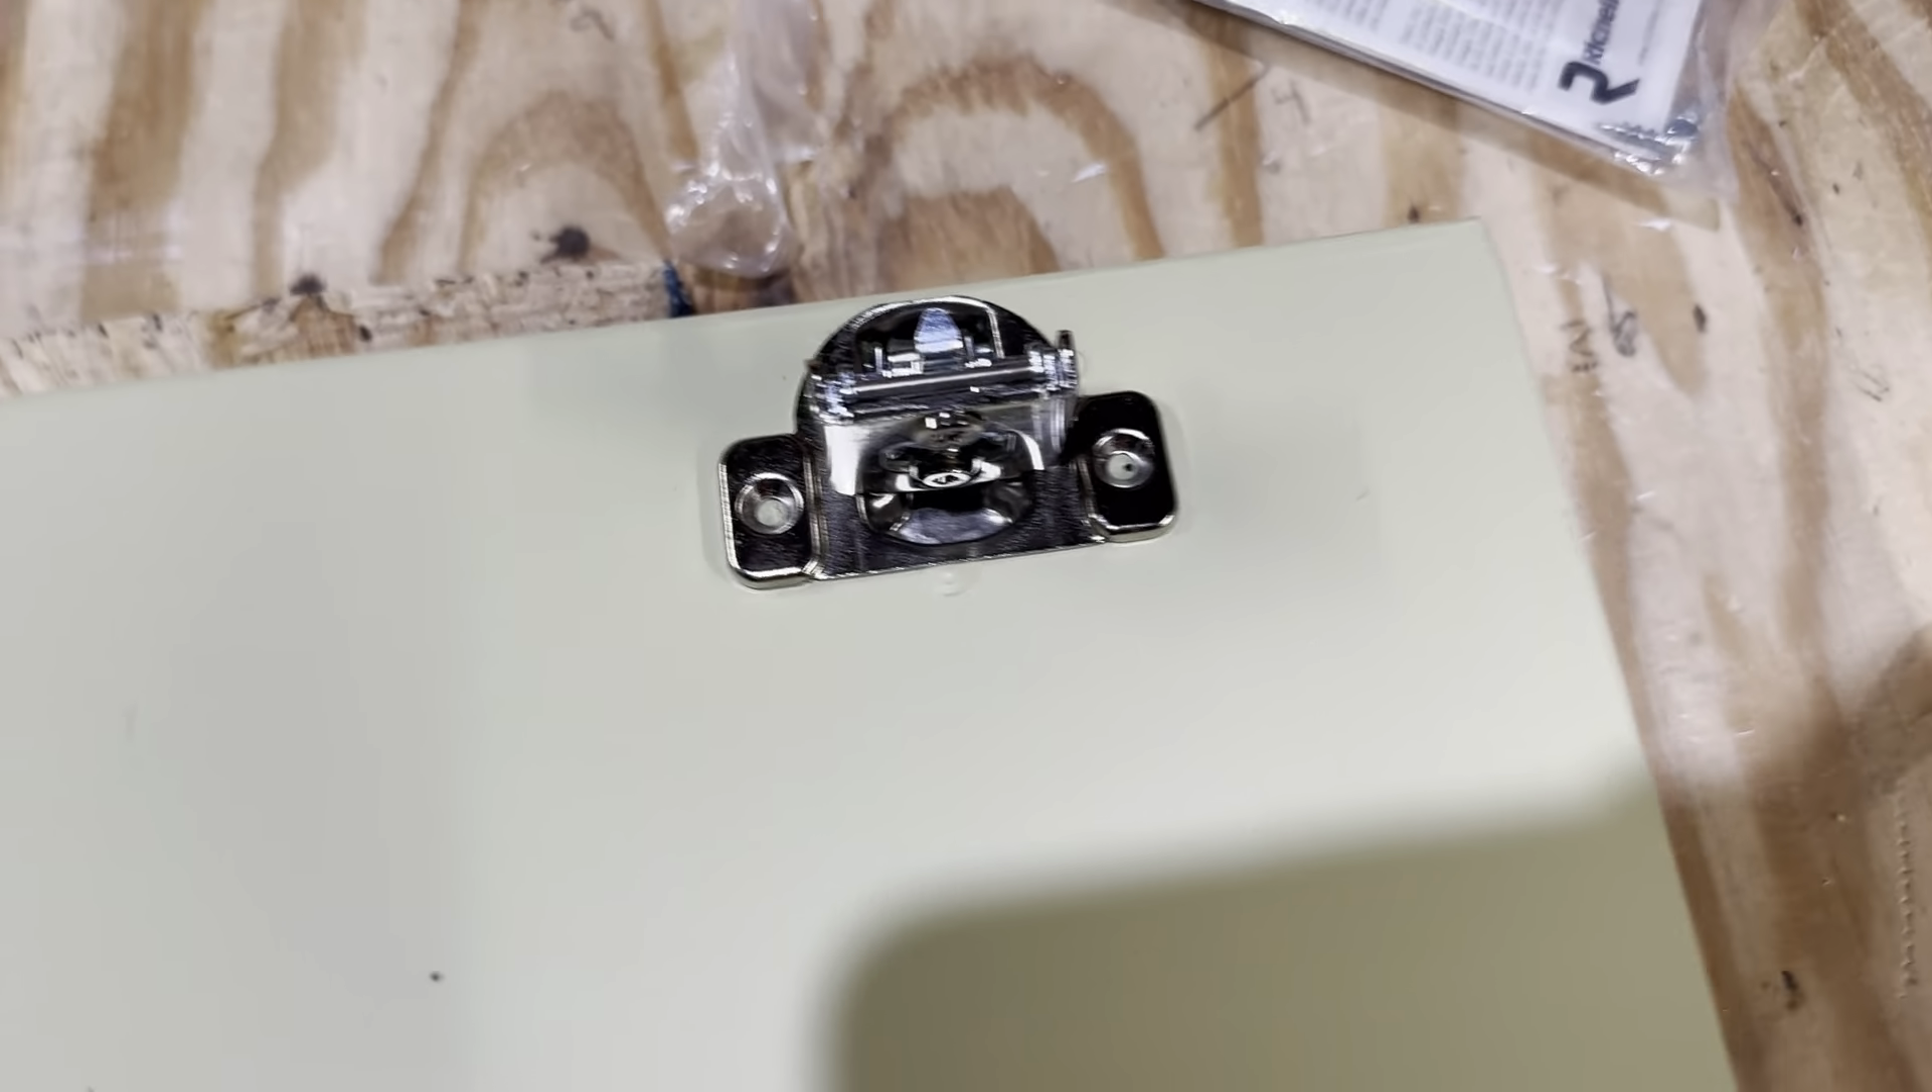You can see the hinges are where they are we just got to put some screws in them.